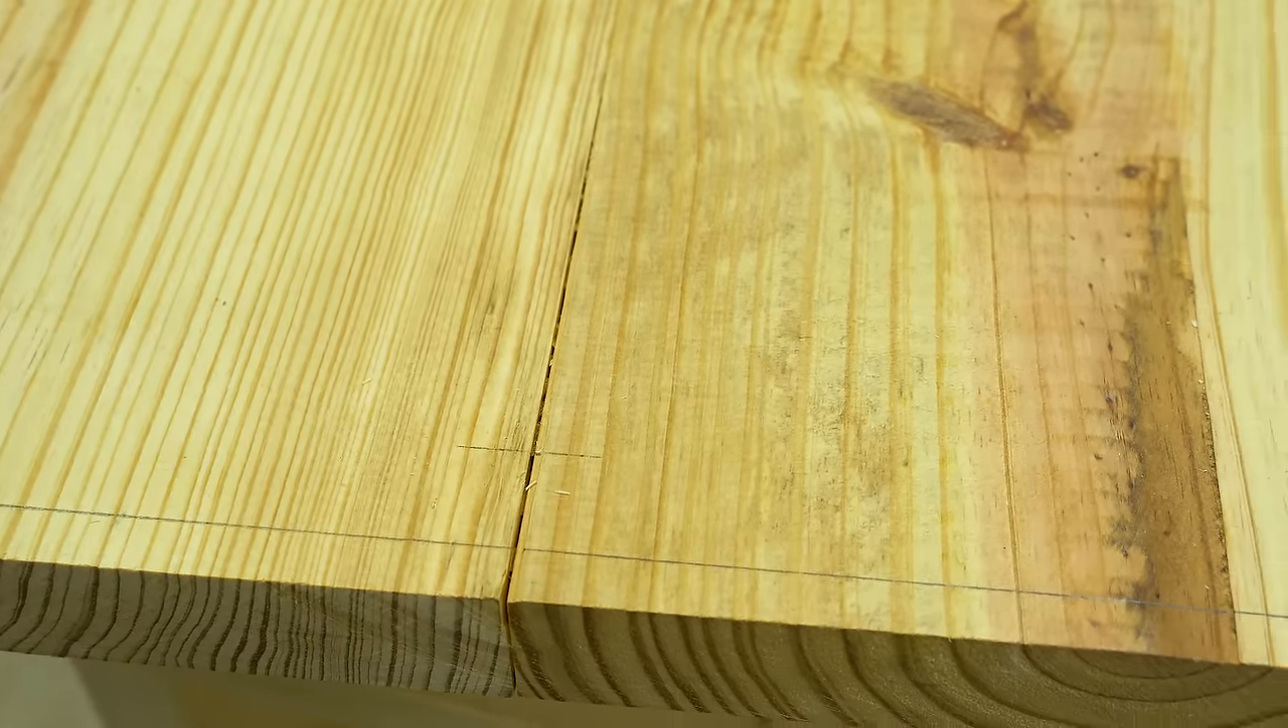I may have taken the clamps off a bit early because I don't recall seeing this gap in here.